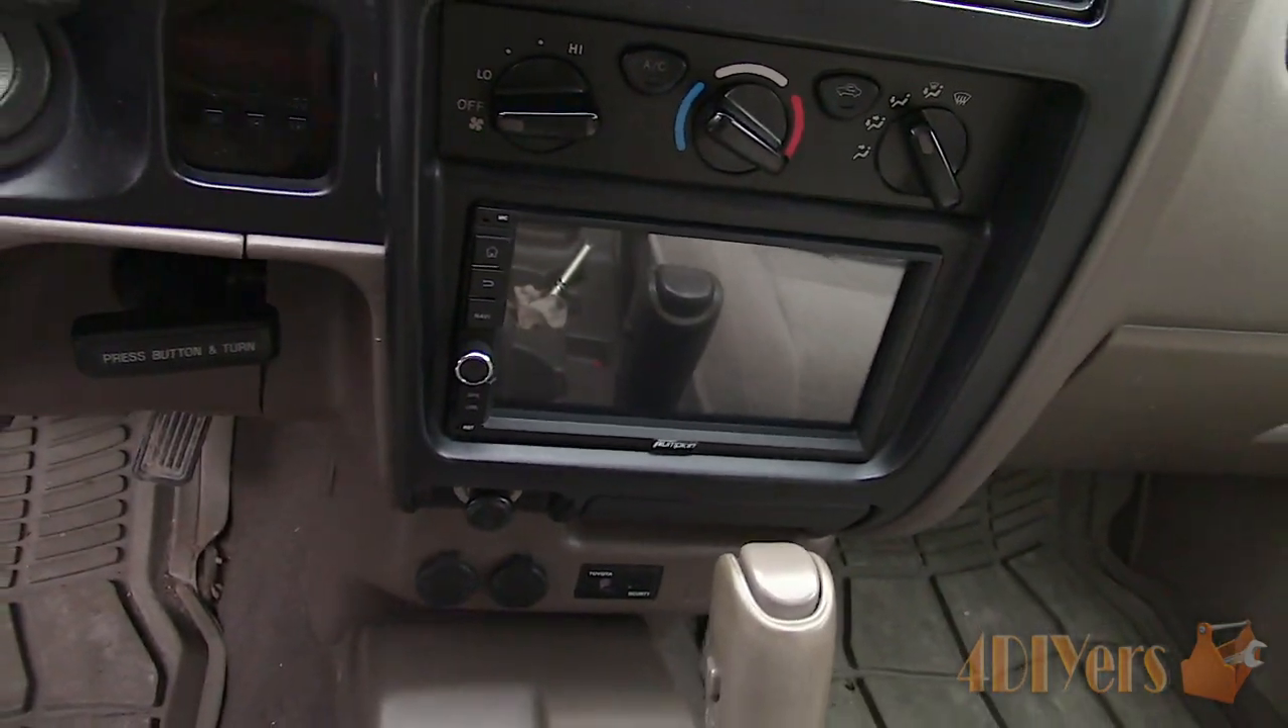Once done, here you can see how the head unit sits in the dashboard. There is a tight fit all the way around the perimeter of the unit. No need for any bracket adjustments.